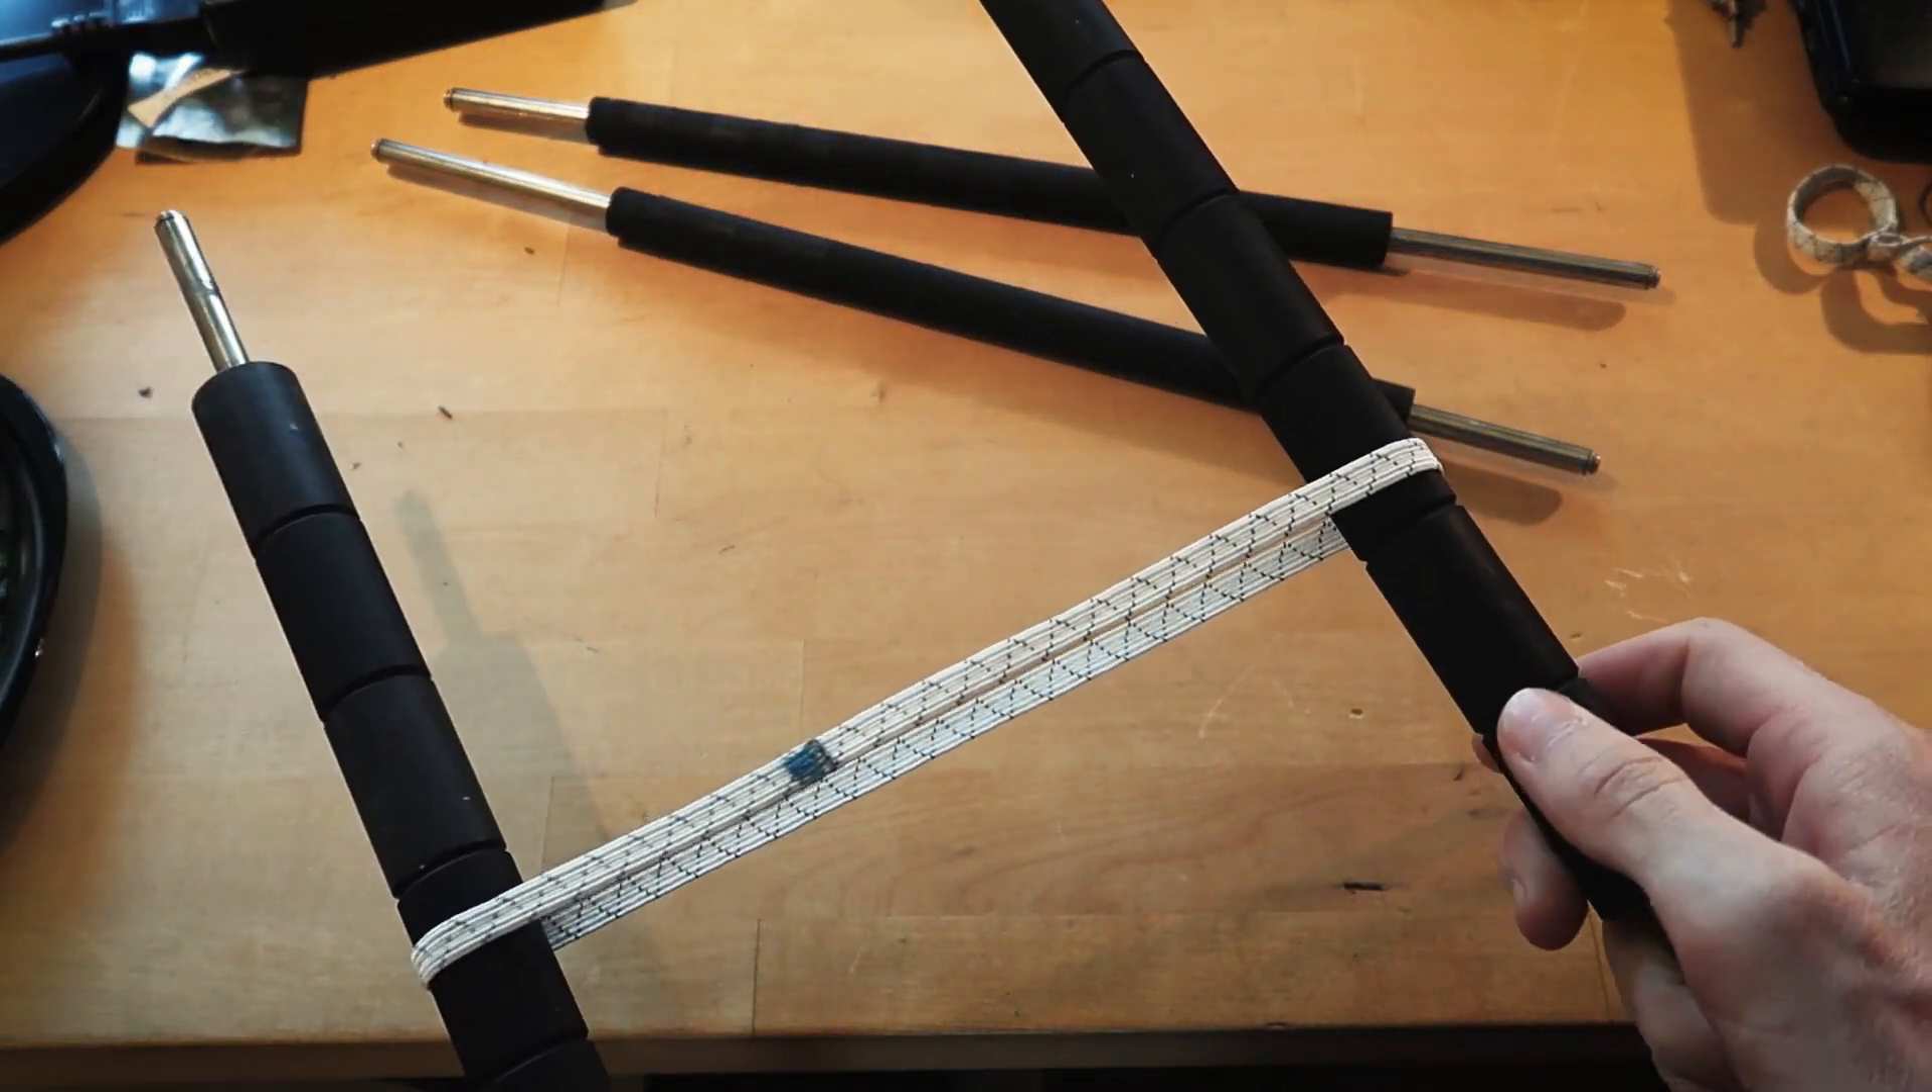So here are the axles with the rubber cylinders on and this is how it's going to work.